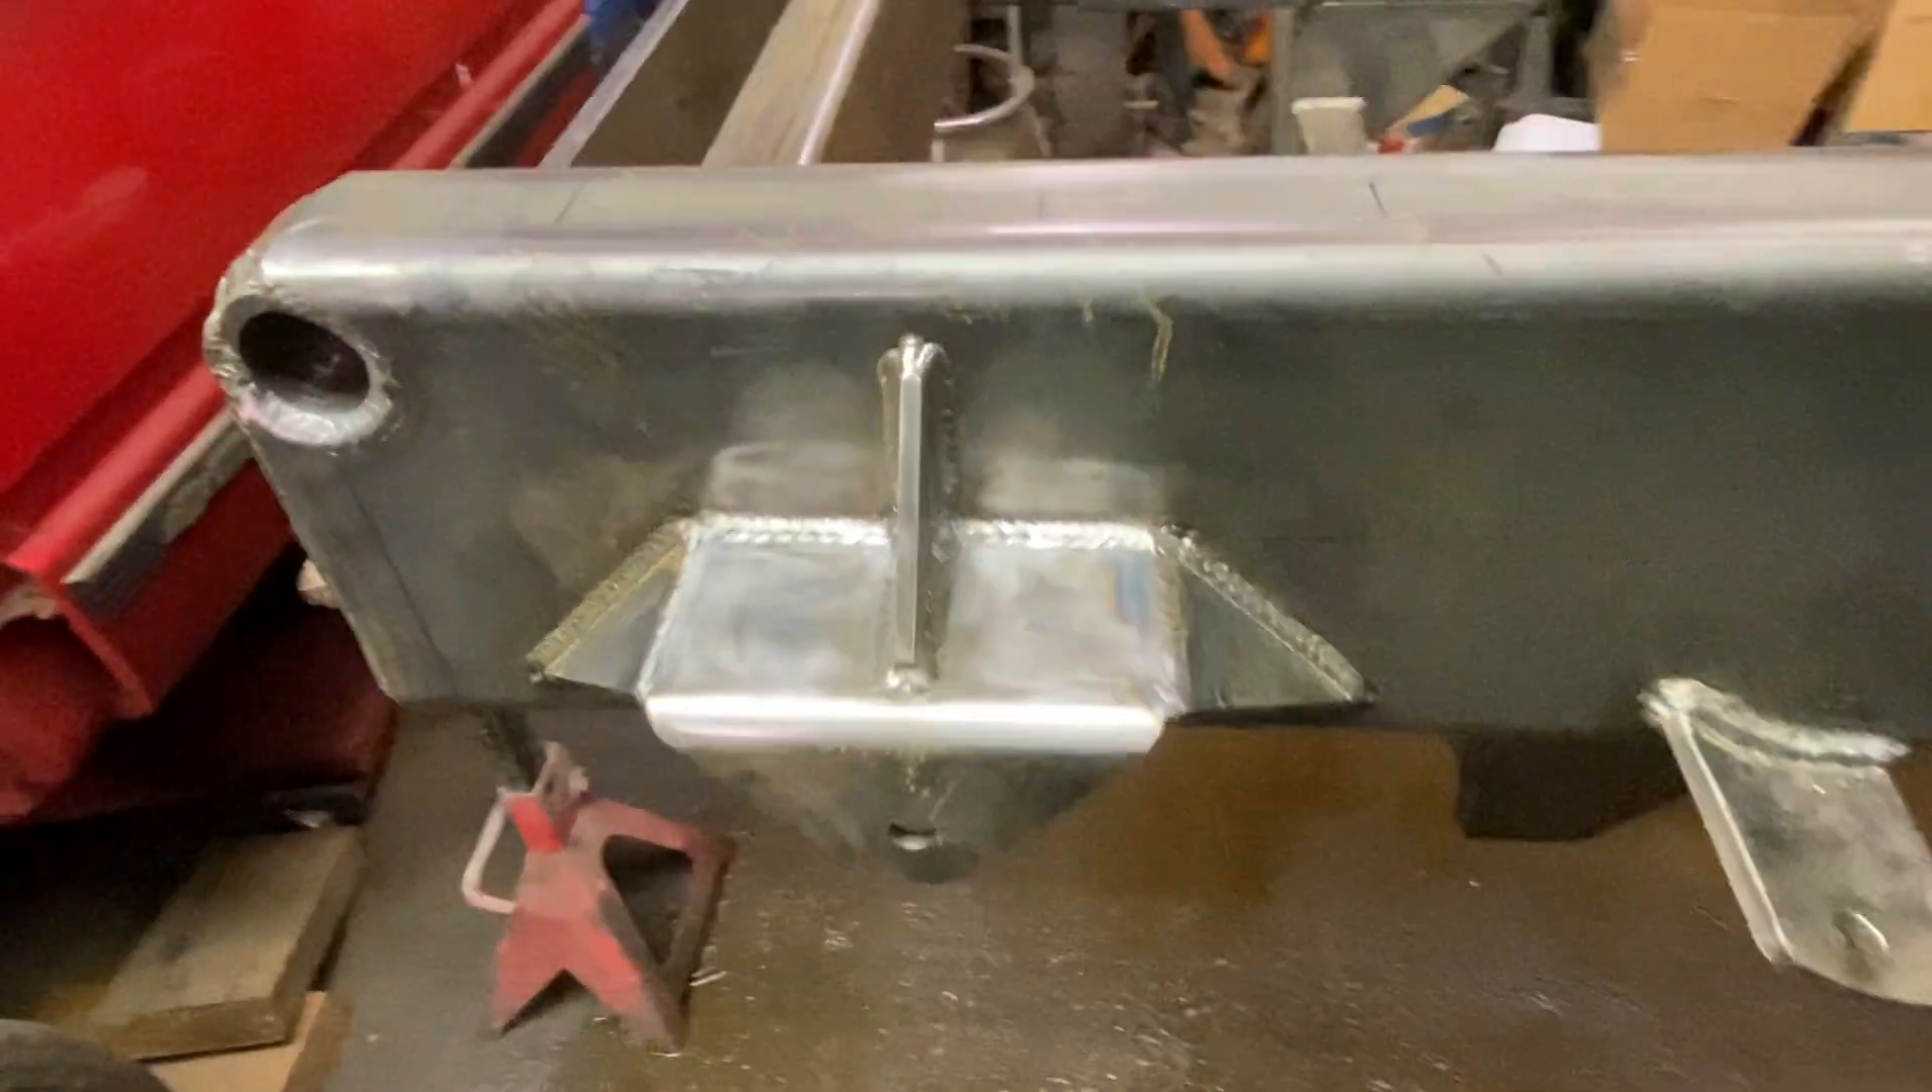So I did two gussets down and then a third one in the middle just for a little extra something something.